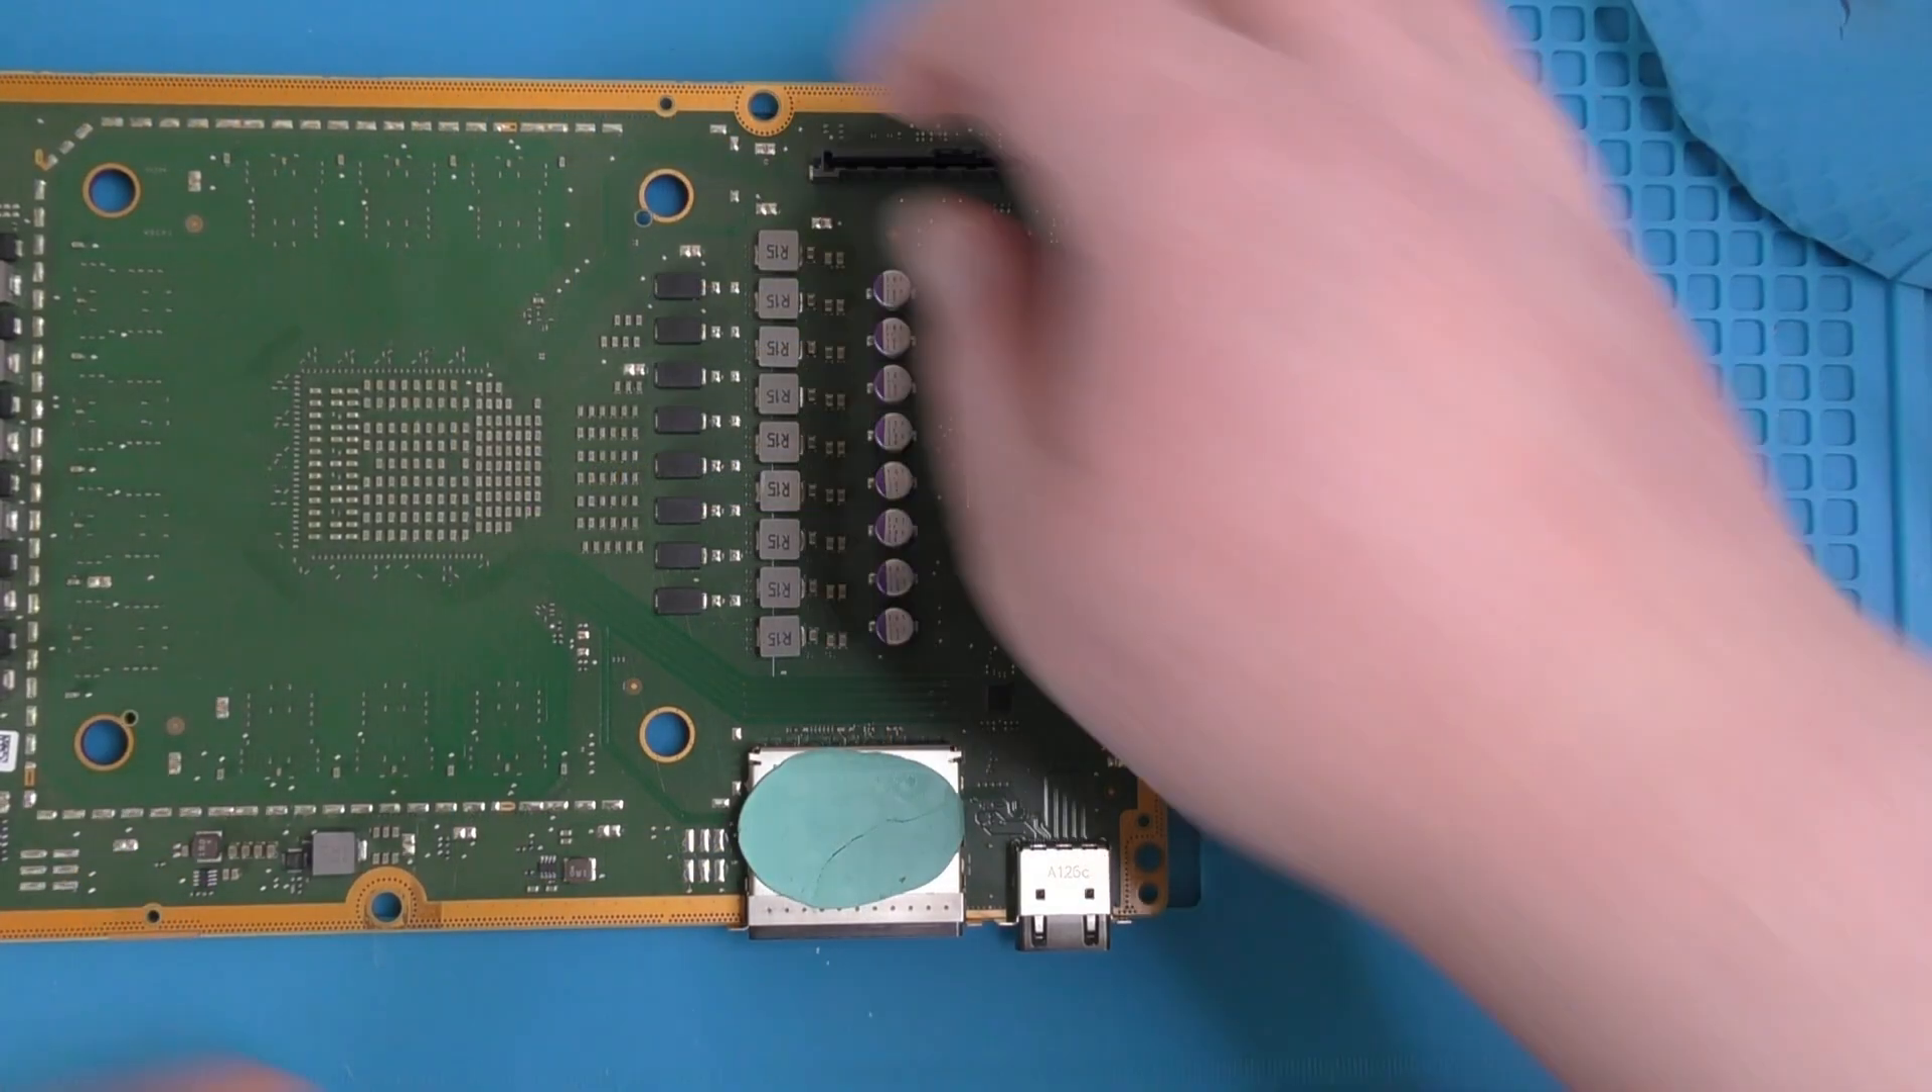Now, we've got our Series X disassembled and the motherboard is out on the desk.